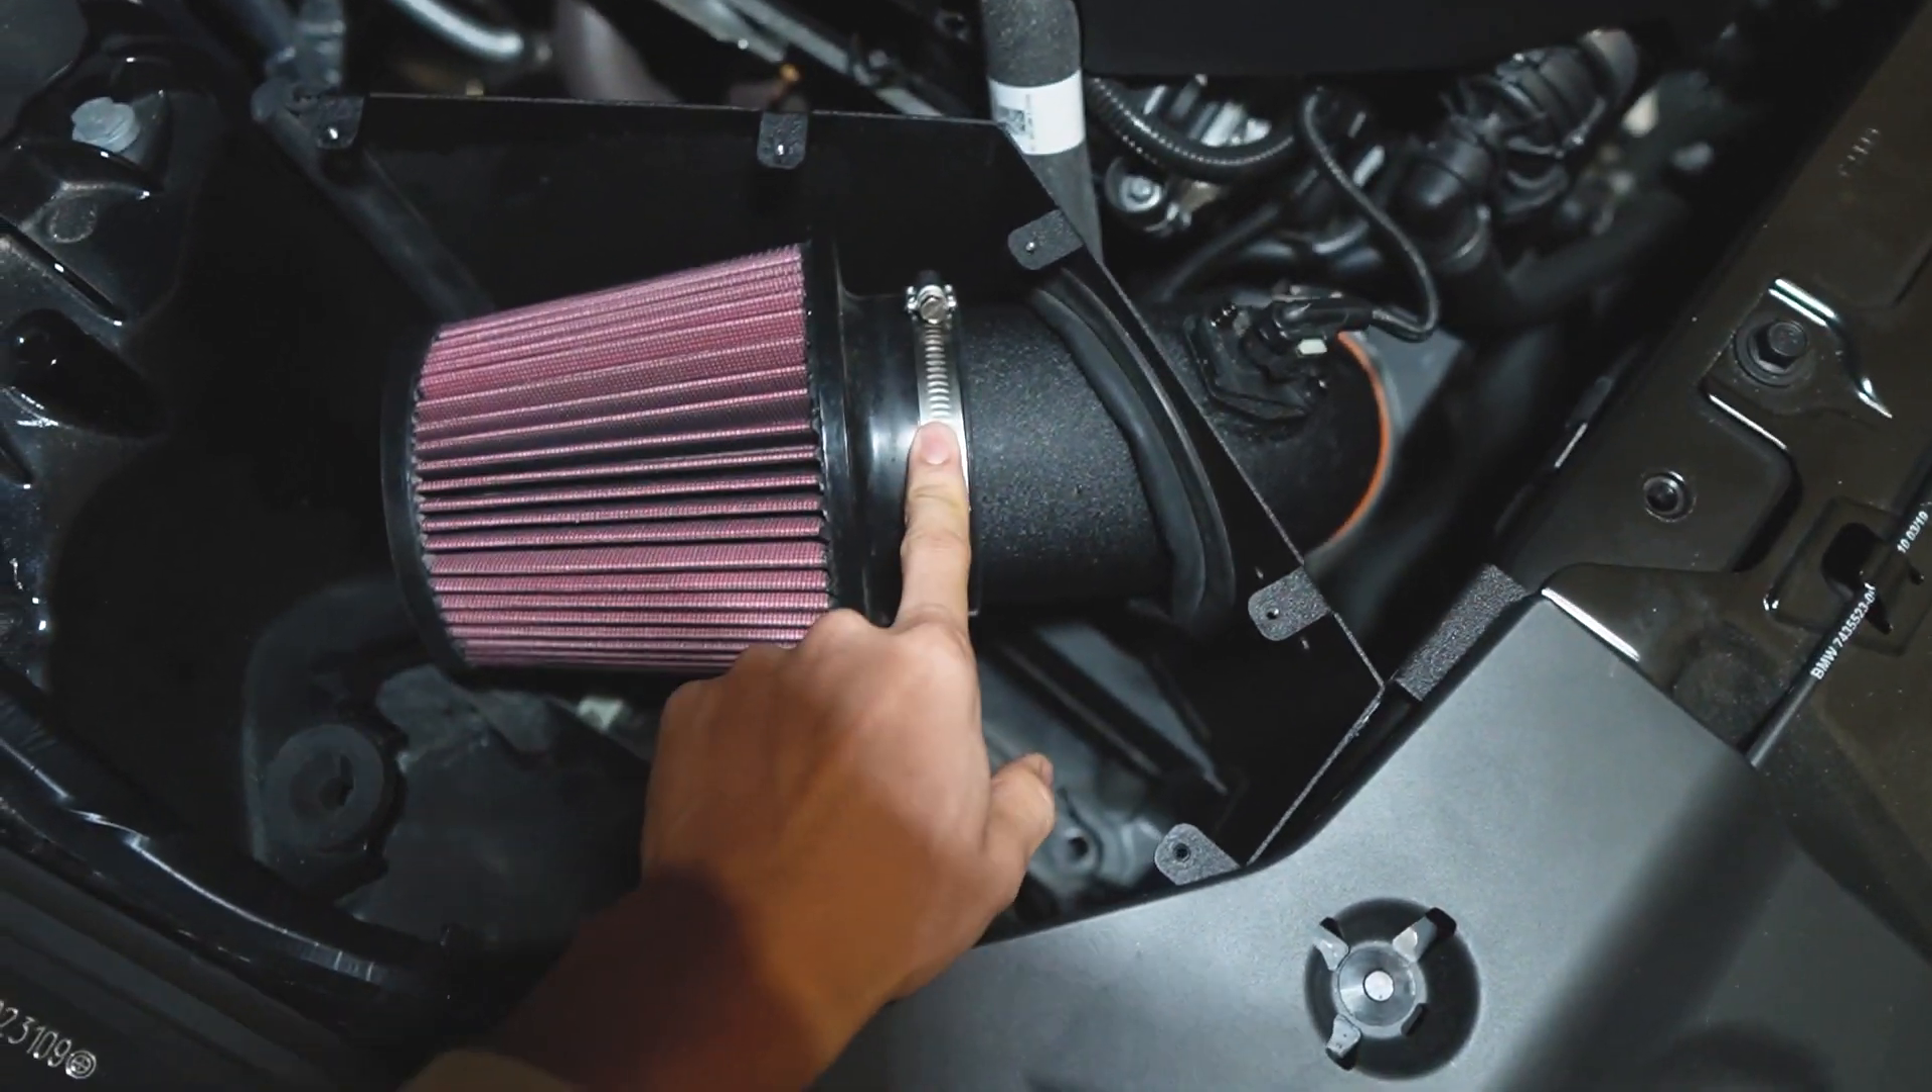All right guys so the intake is finally on everything is finally clamped down.